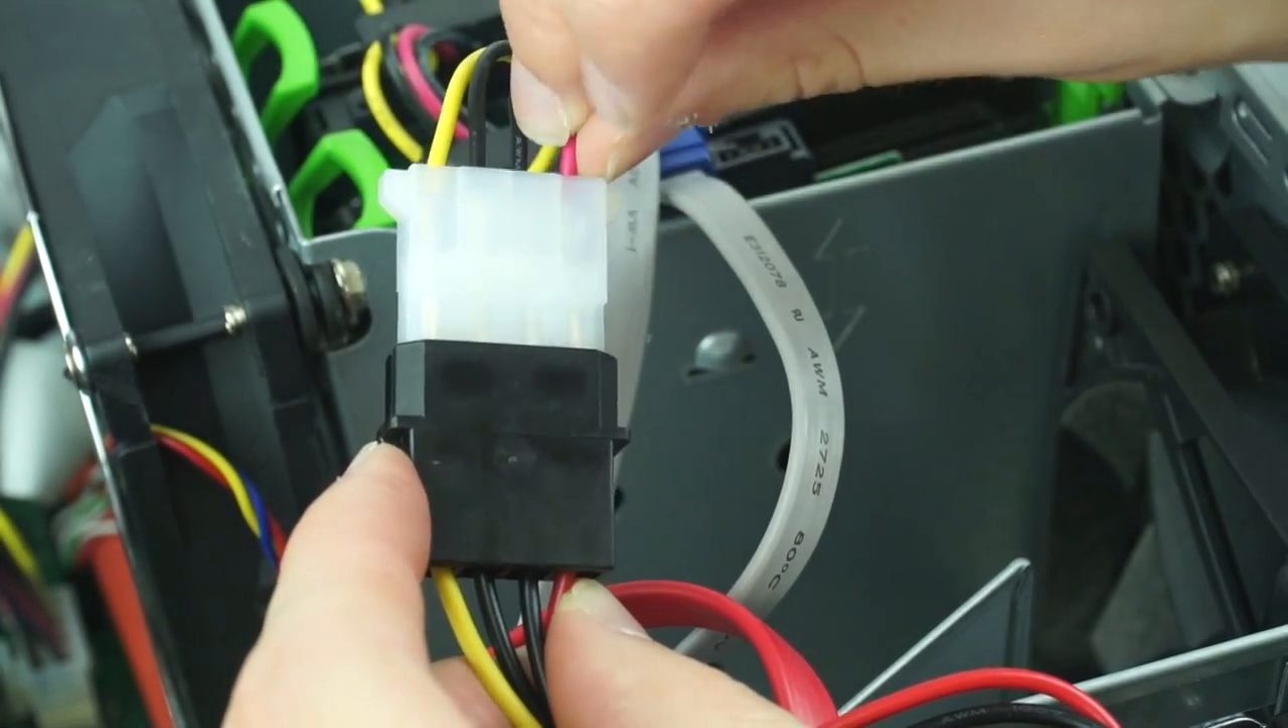So, that's now the Molex connector made up.